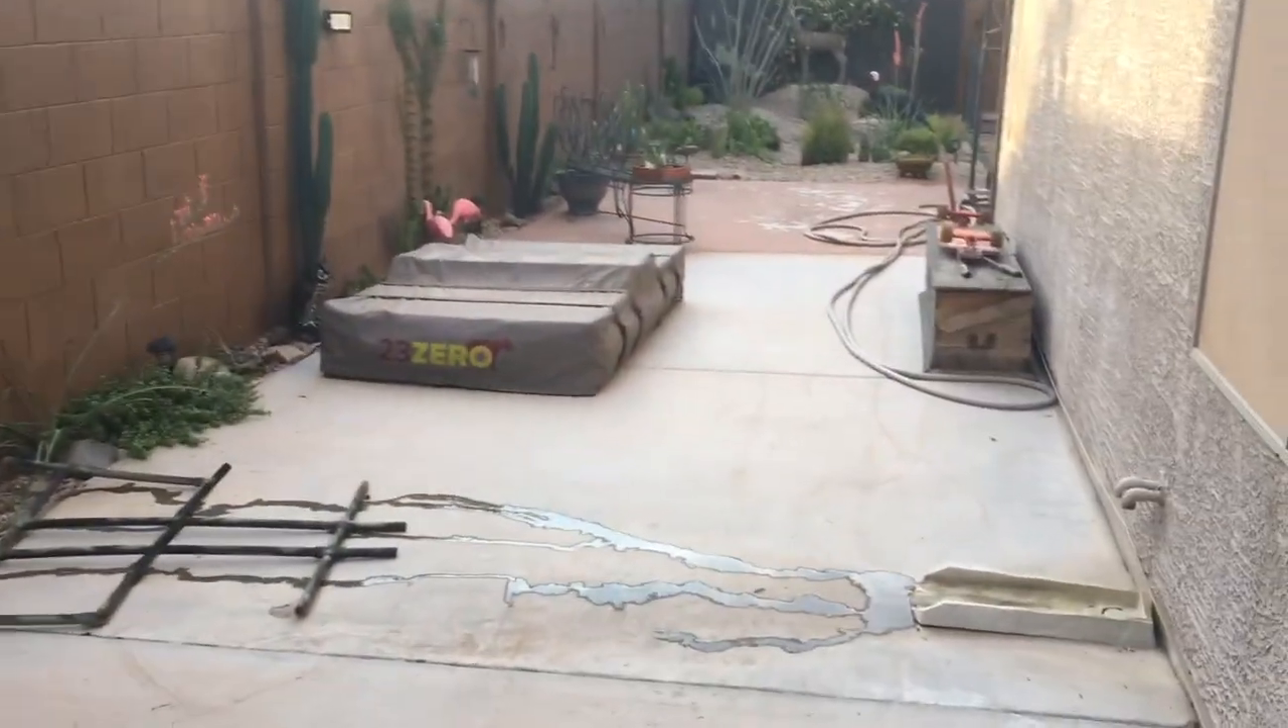Okay, got the rooftop tent off. As you can see, it wasn't as bad as what I thought it would be.